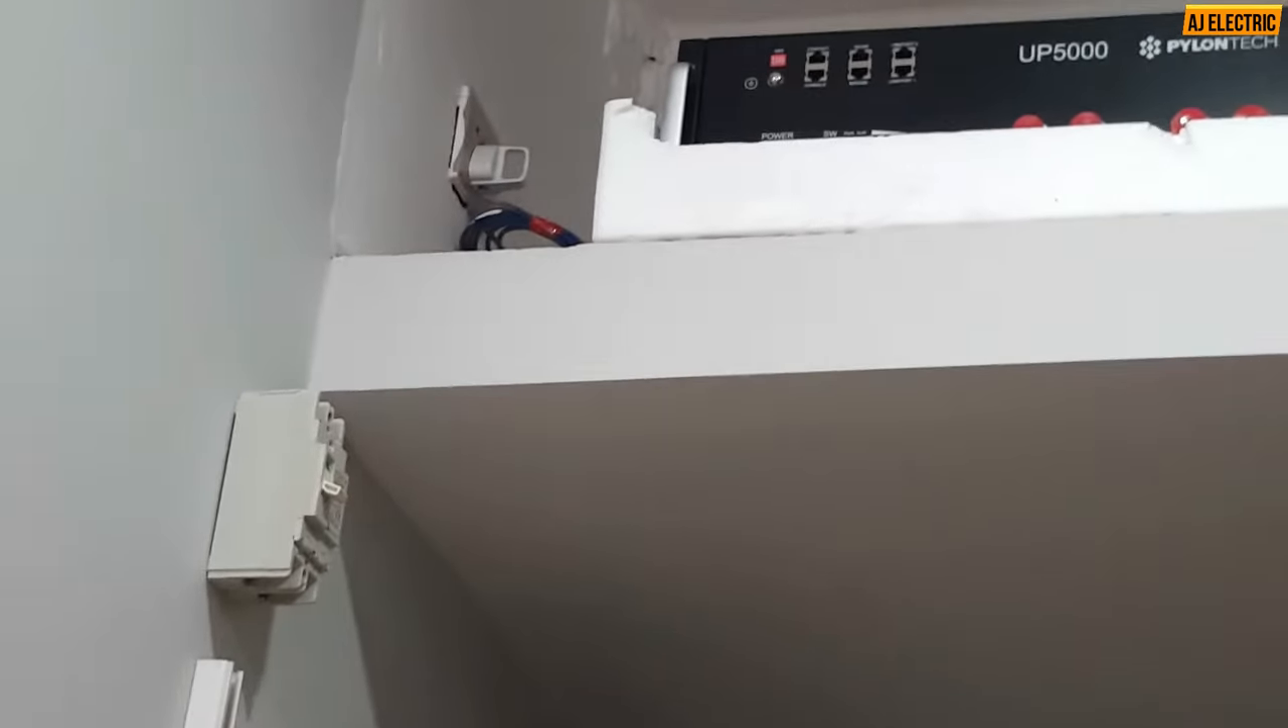جو پائلن ٹیک ہے جو لیتھیم بیٹری ہم یہاں پر استعمال کر رہے ہیں اس کو ہم نے یہاں پر اوپر پلیس کر دی۔